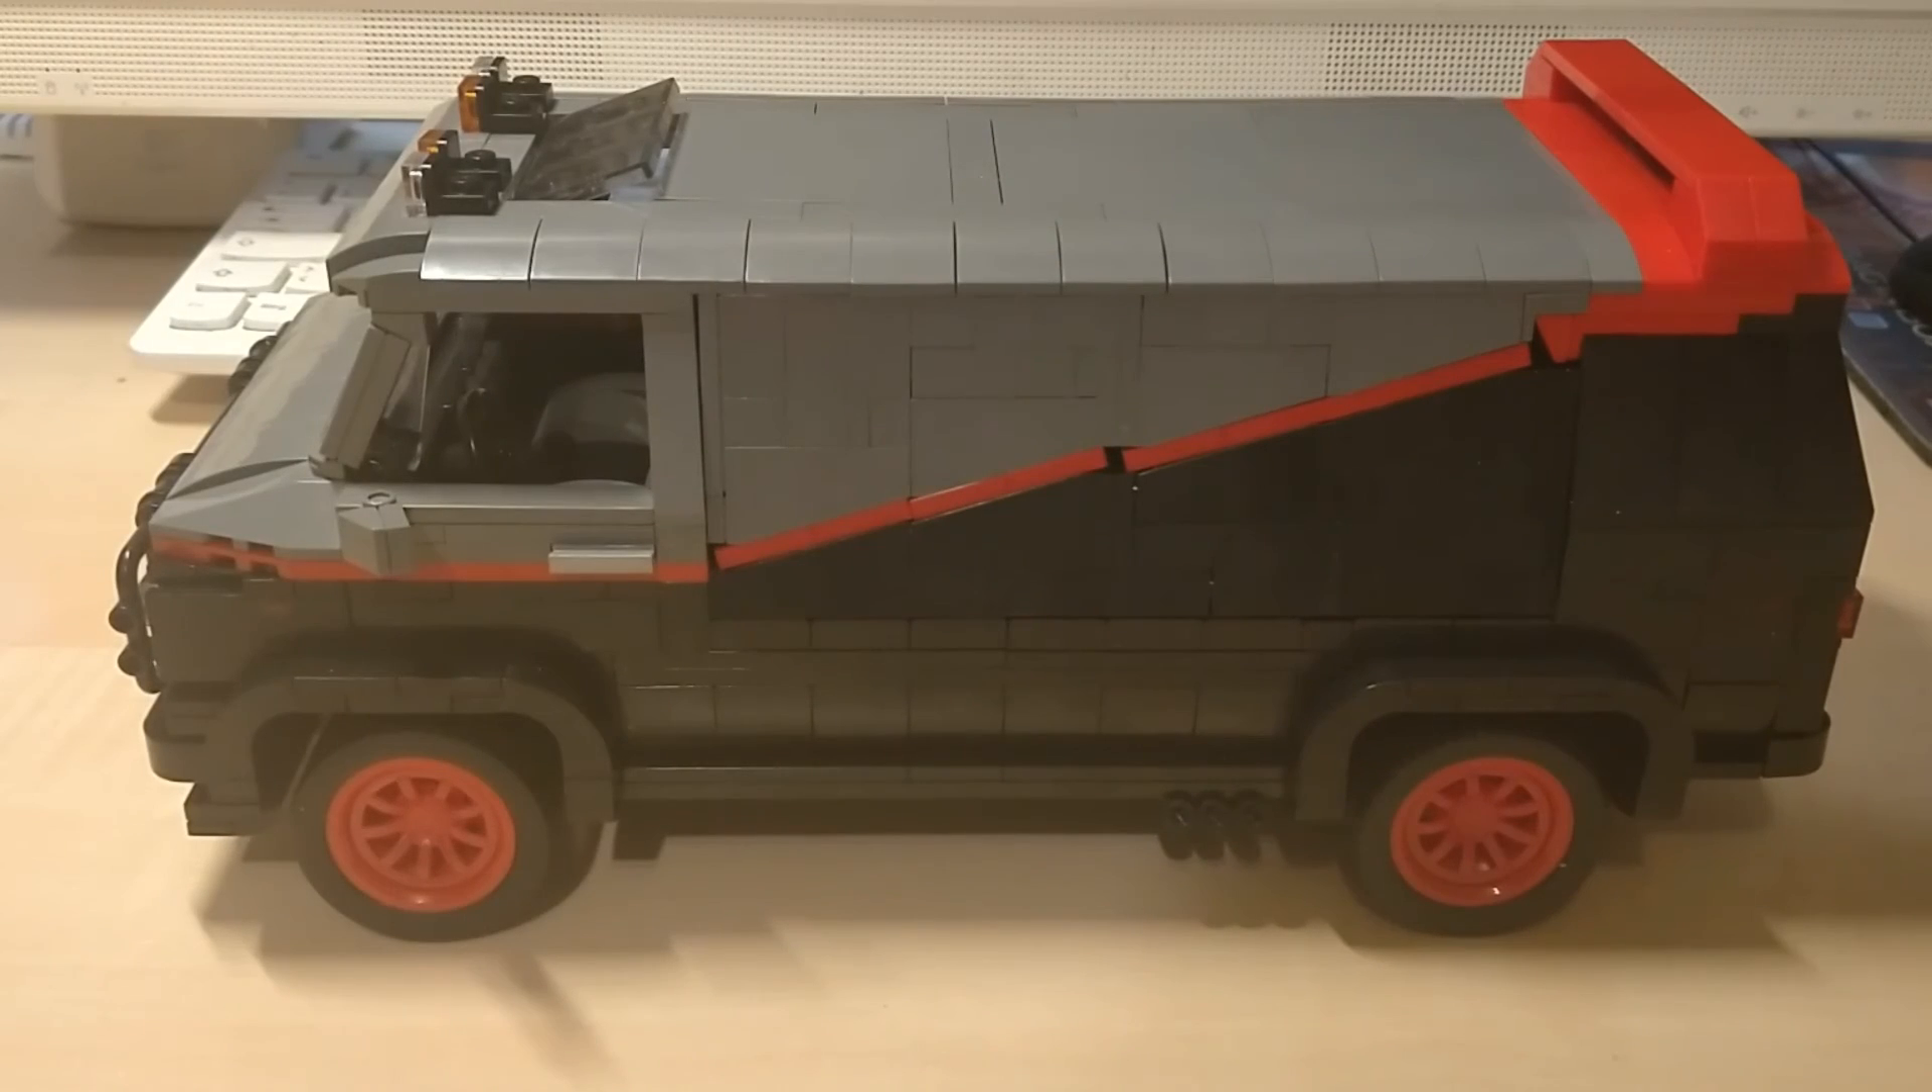Dach ist drauf und Räder sind dran.